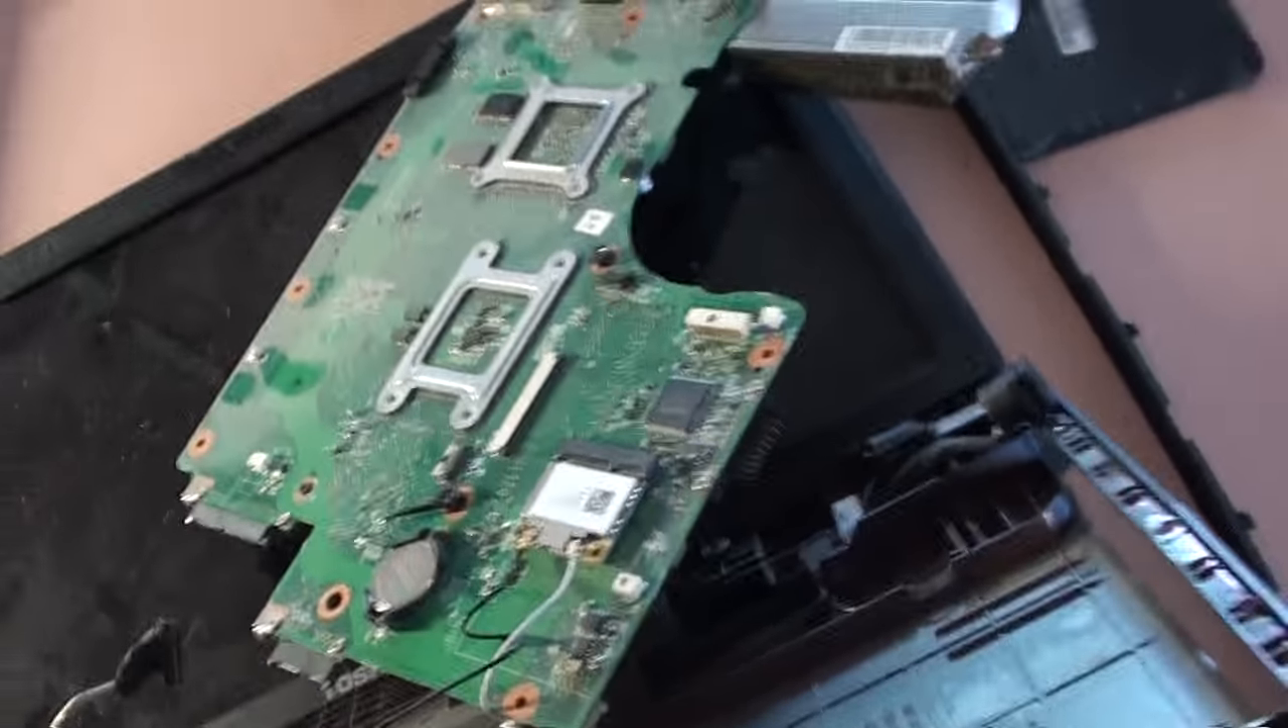Okay, so we've got the main board out.